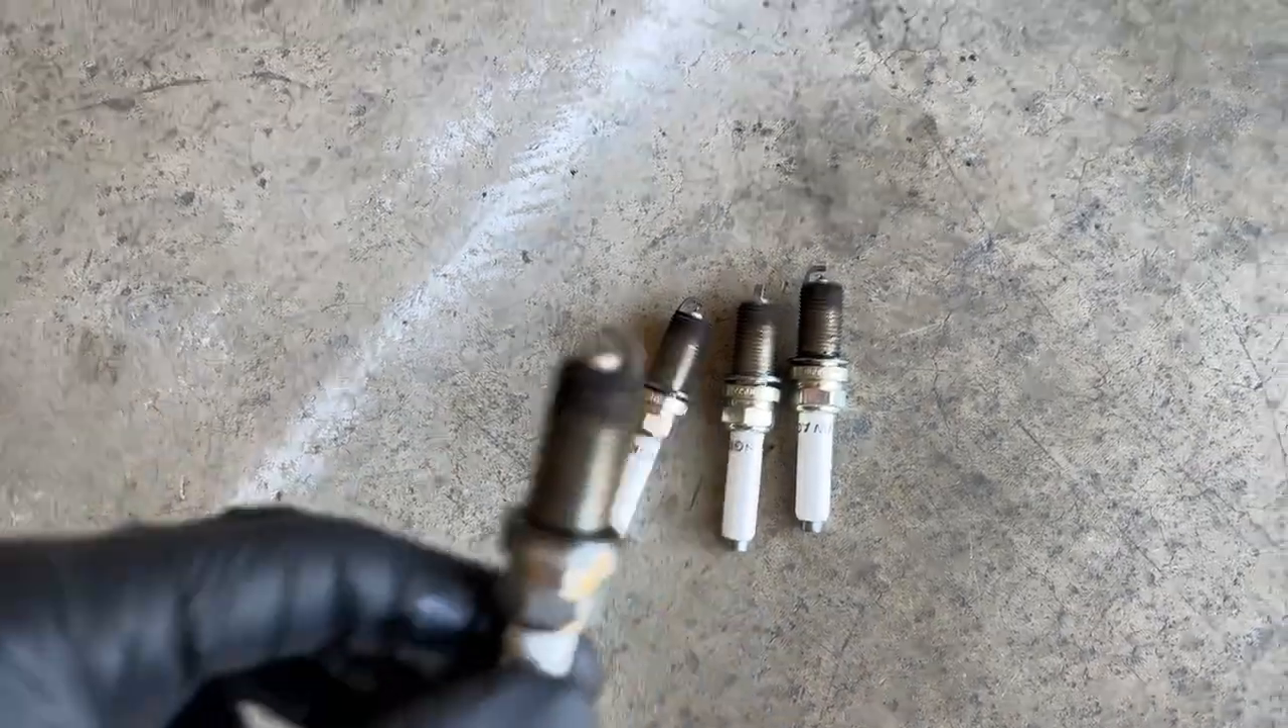I got the original plugs out now.